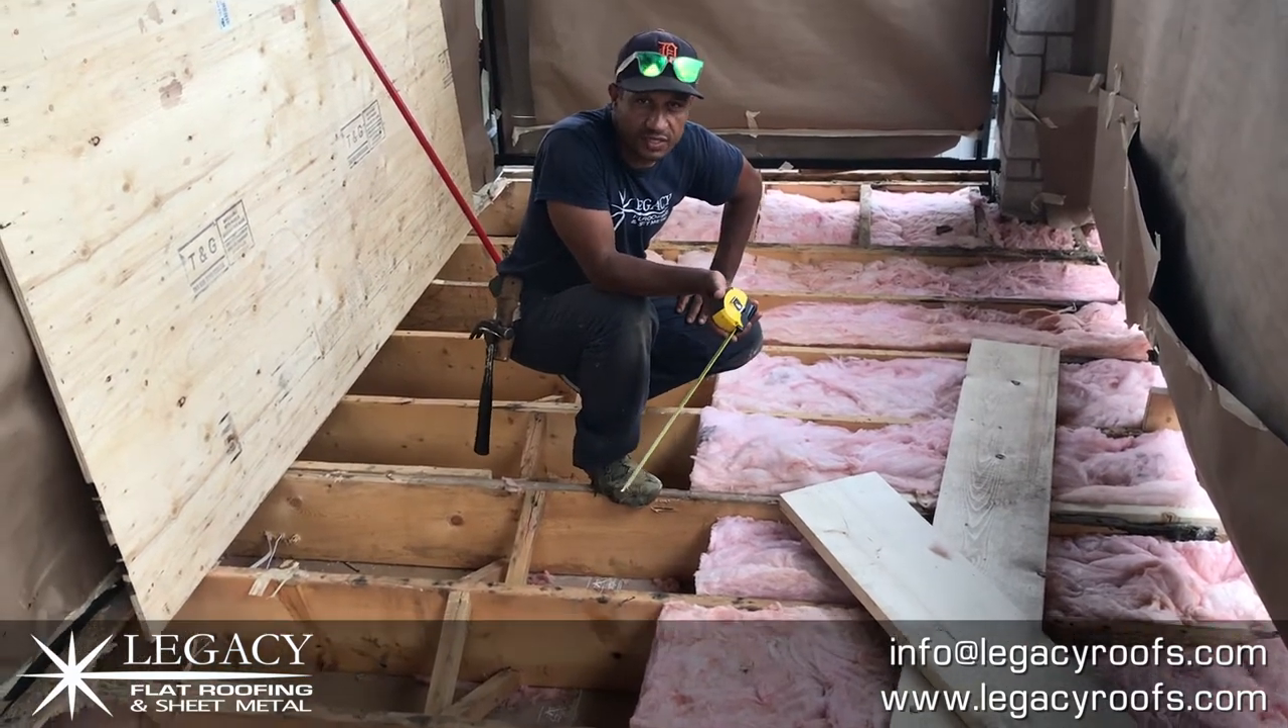We've started putting insulation. We're going to finish that, putting an R20 insulation.